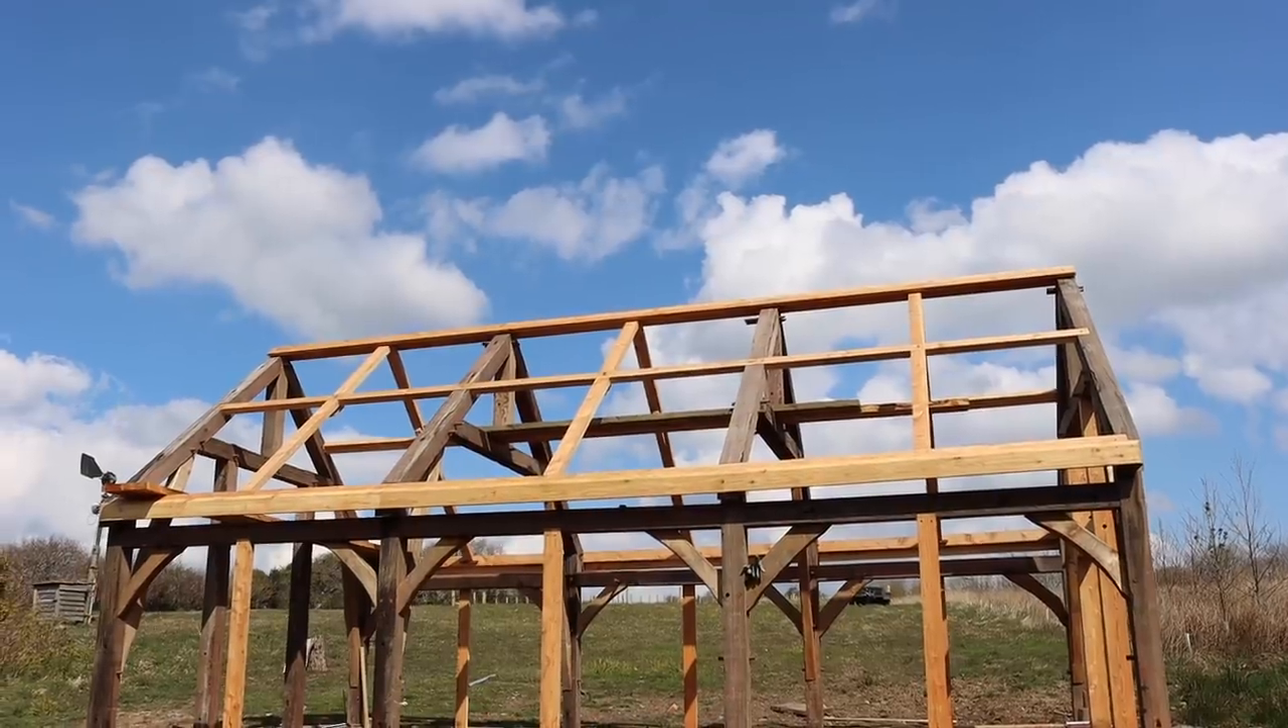Okay, so that is the roof timbers all up, really pleased with how it went and how it looks.